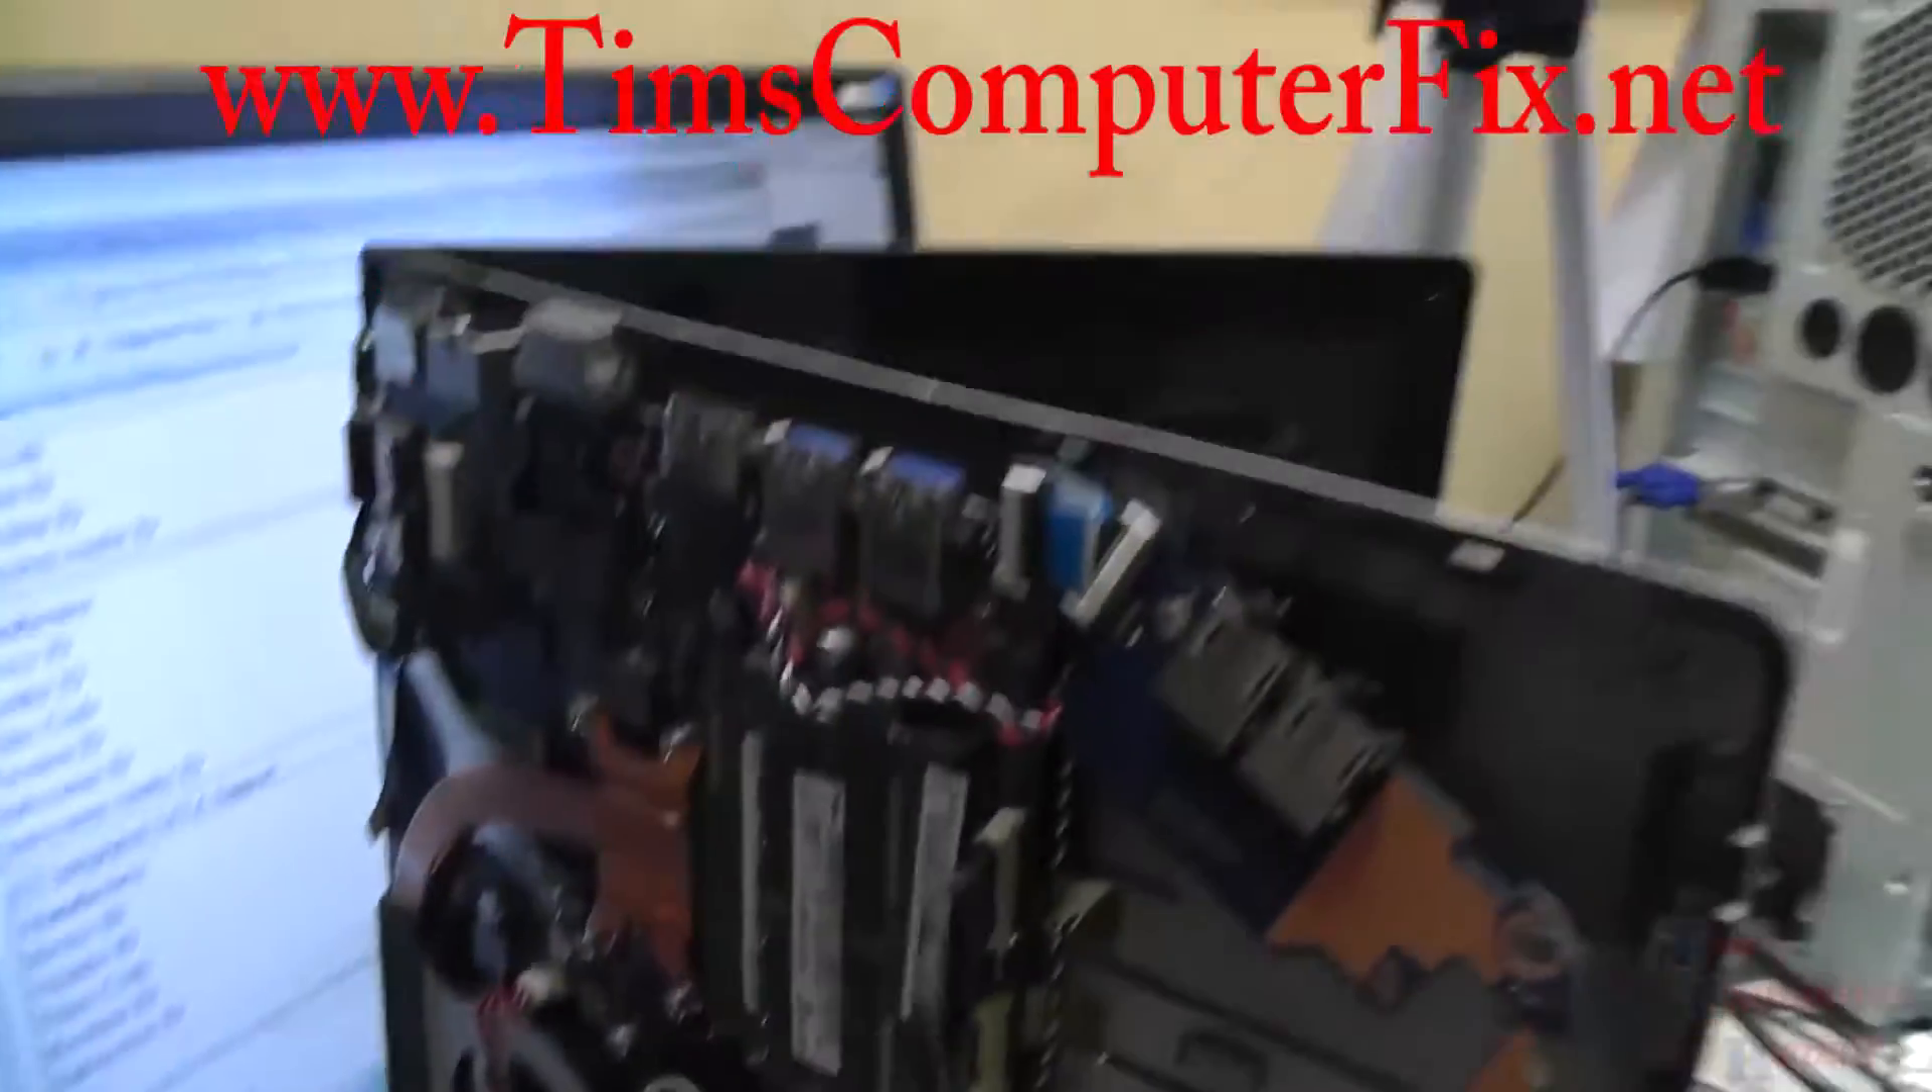As you can see here I've already taken the back cover off of this laptop.